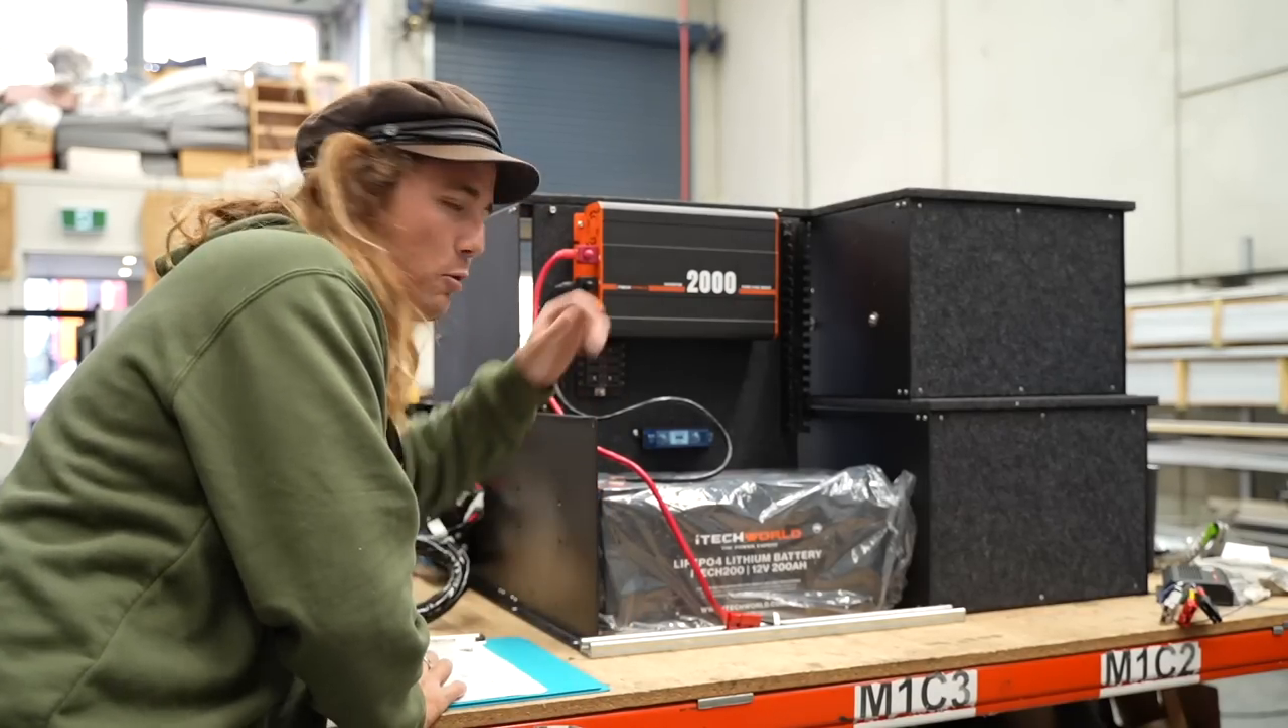I've already mounted uh half of the equipment and the hardware to the board itself.